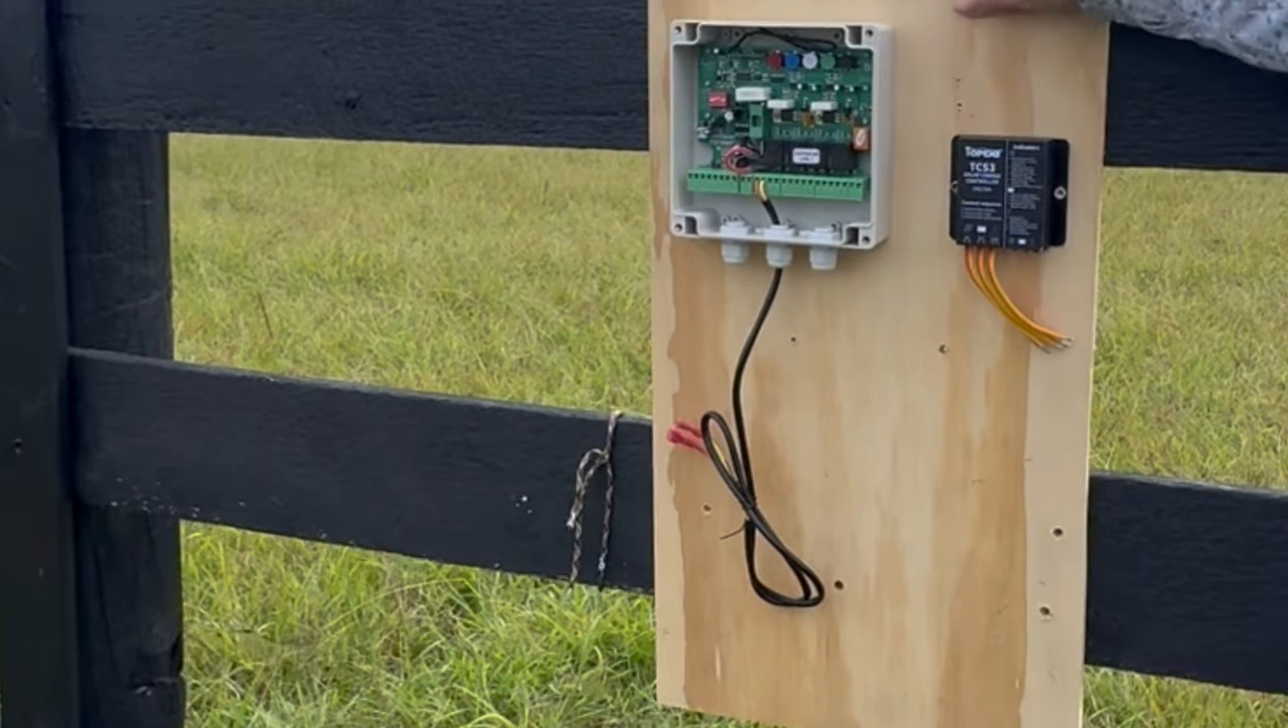We've mounted the control box and the solar charge controller to this board.